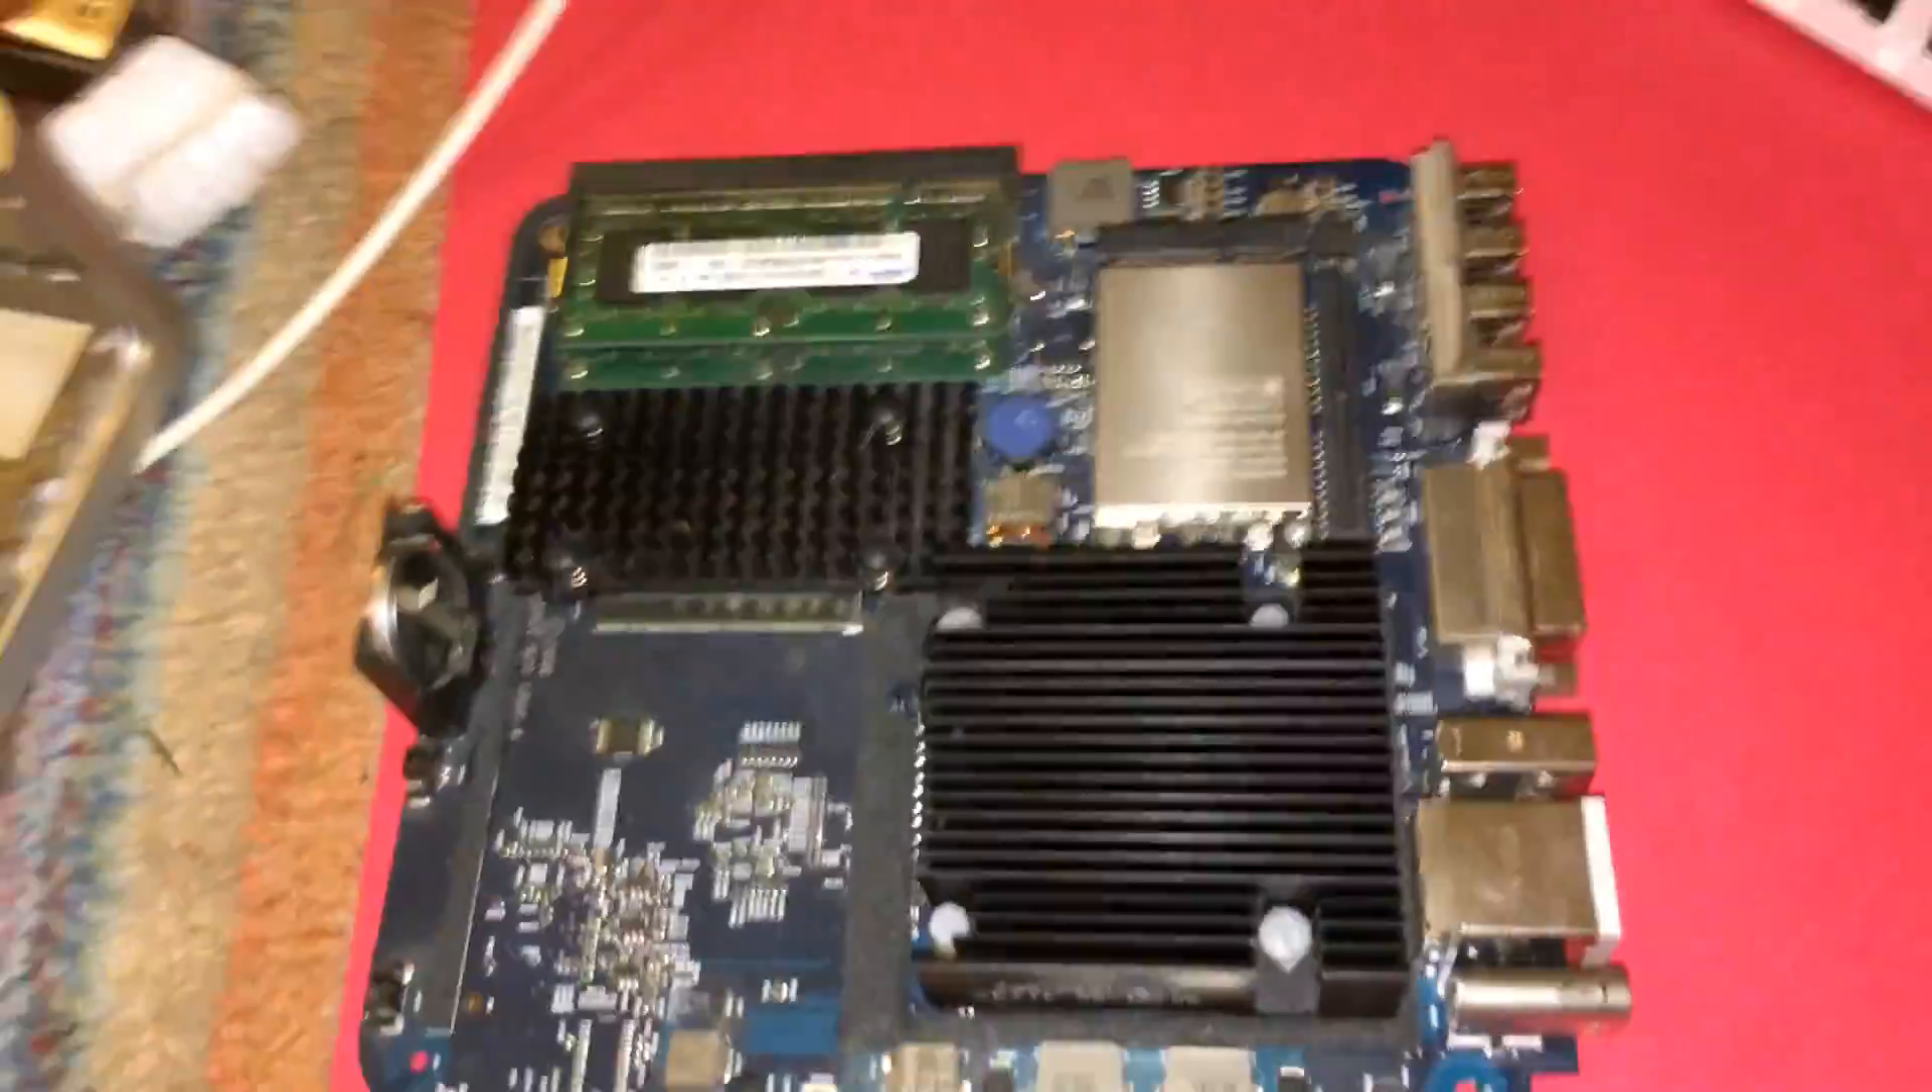All right, so as you can see I have removed the logic board of the machine and What I was gonna tell you about the heatsink is that The mounts that were used to install it are actually not original.